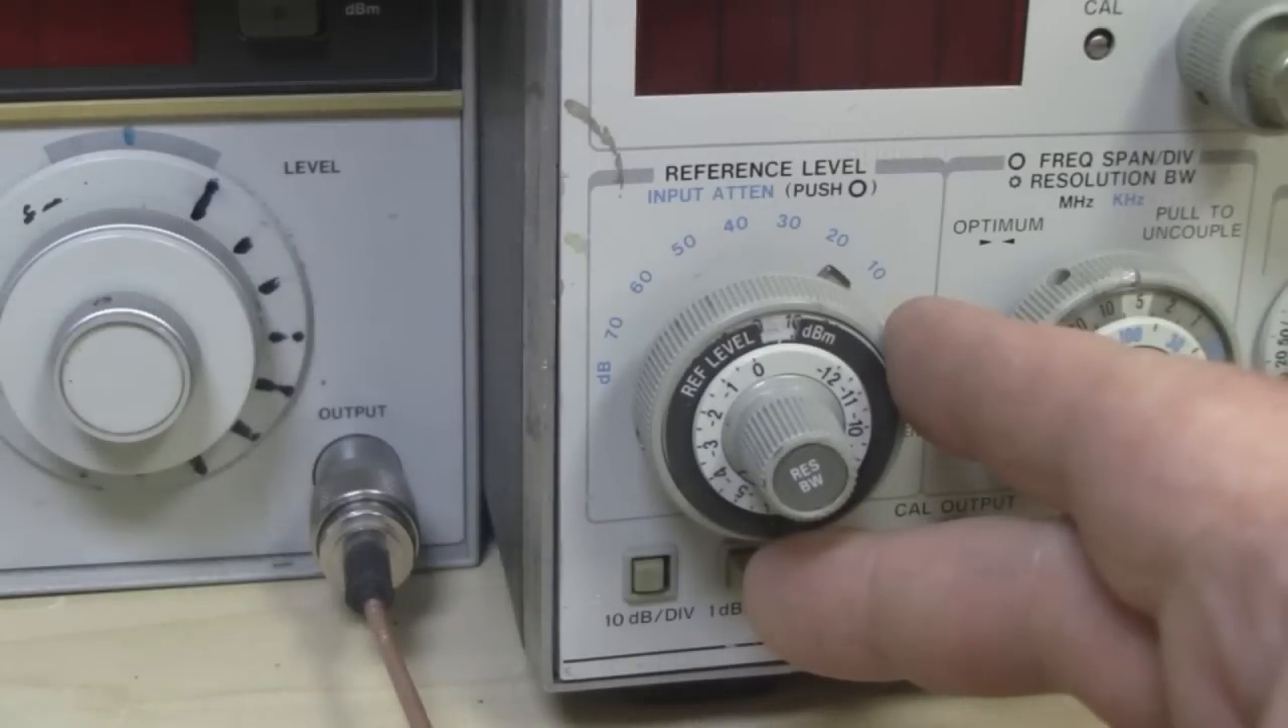The knobs are all back together again.